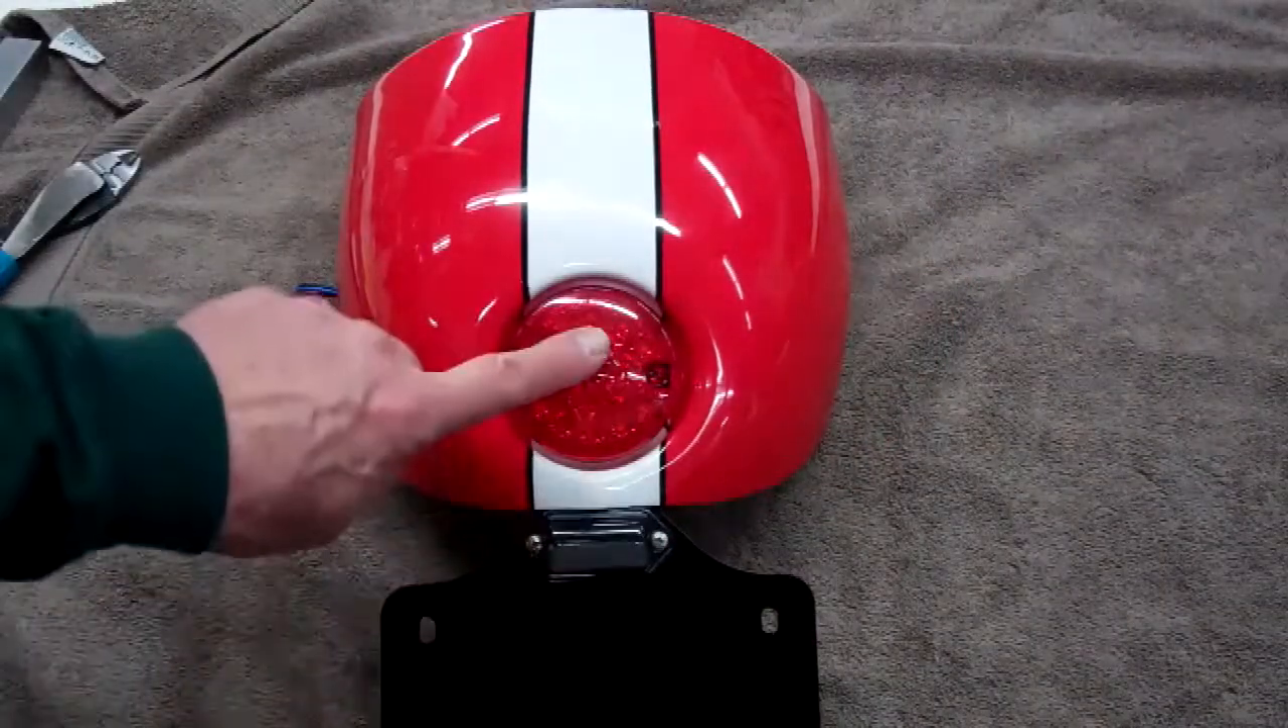Okay, I've mounted everything. I've mounted the tail light, the license plate mount.